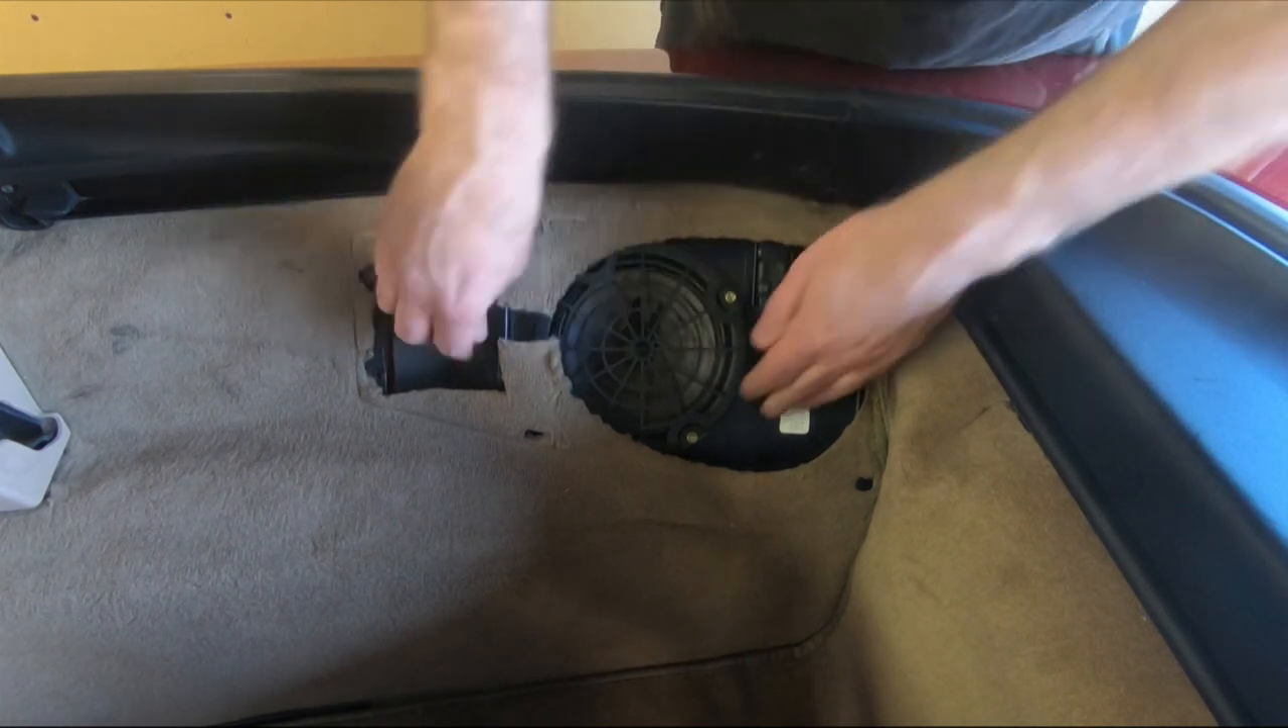Okay, the enclosure is back in the car.